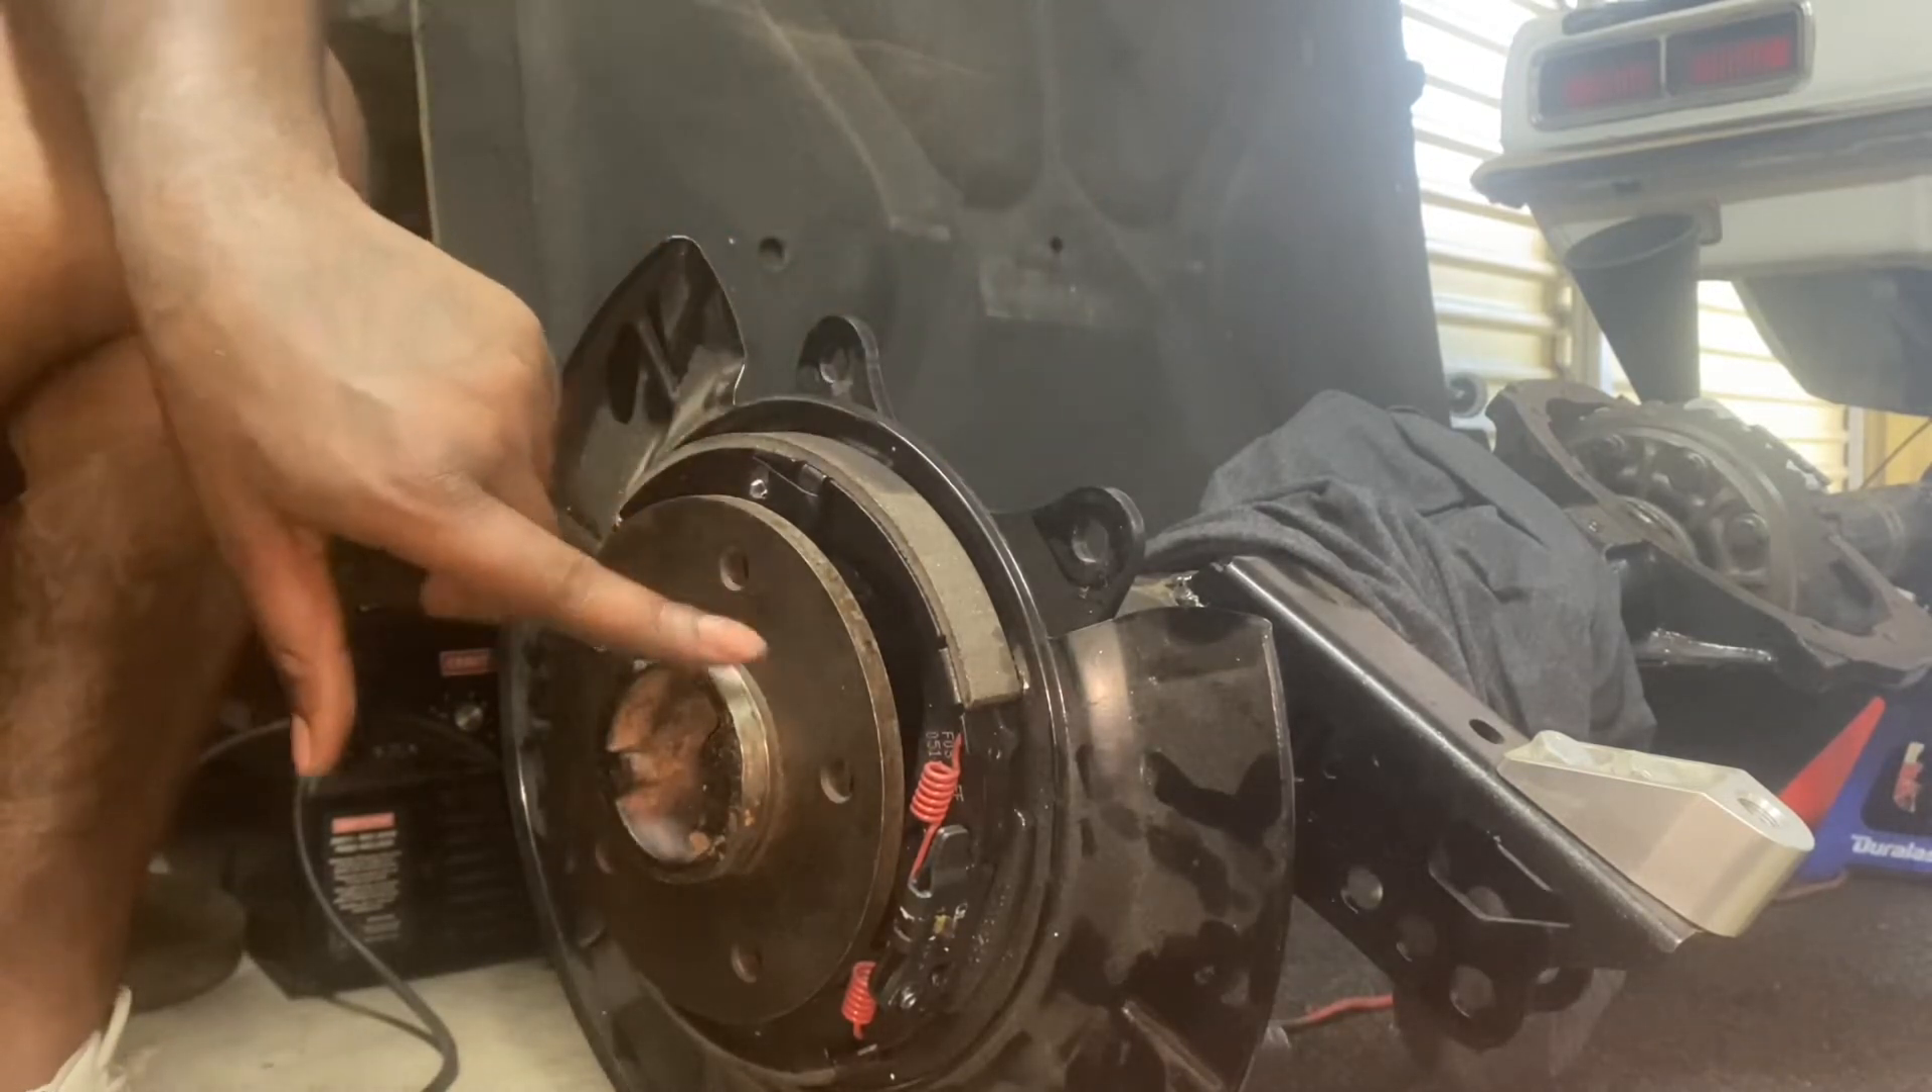As you can see I don't have my axle studs on this axle.